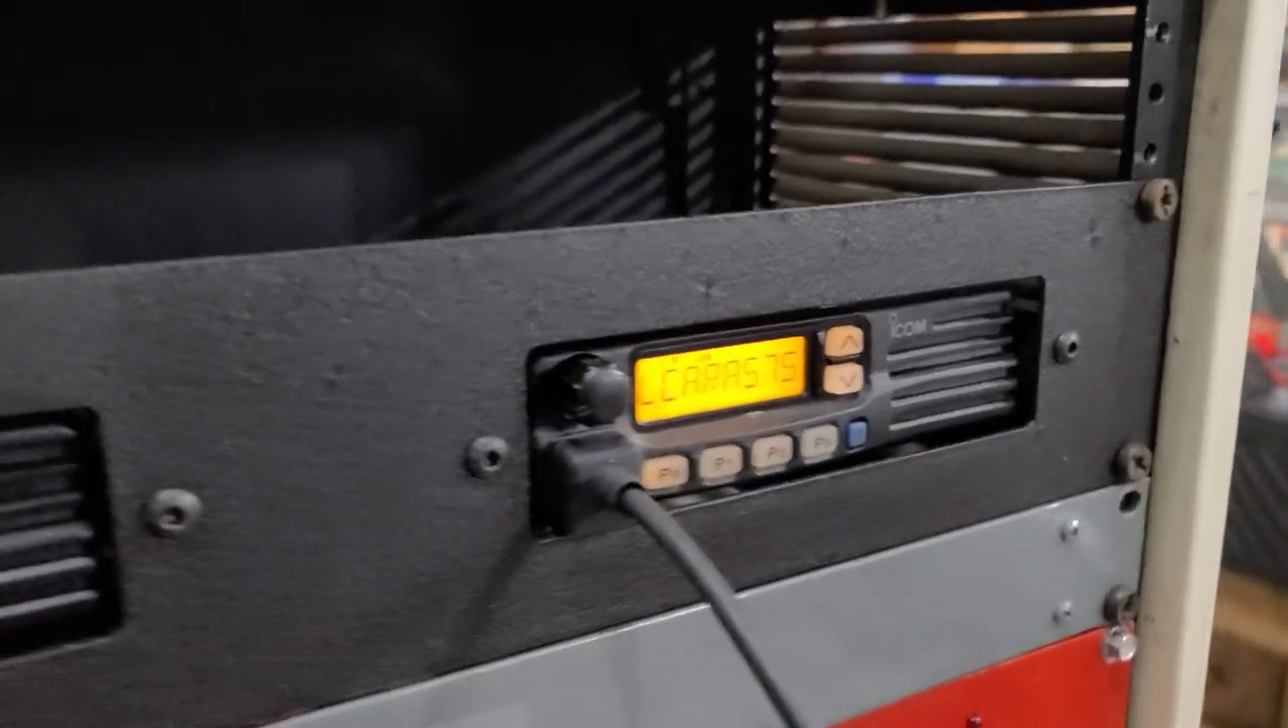We've got a PTT plugged into the front of the transmit radio and we're going to hold down that PTT and see how much wattage we're getting.